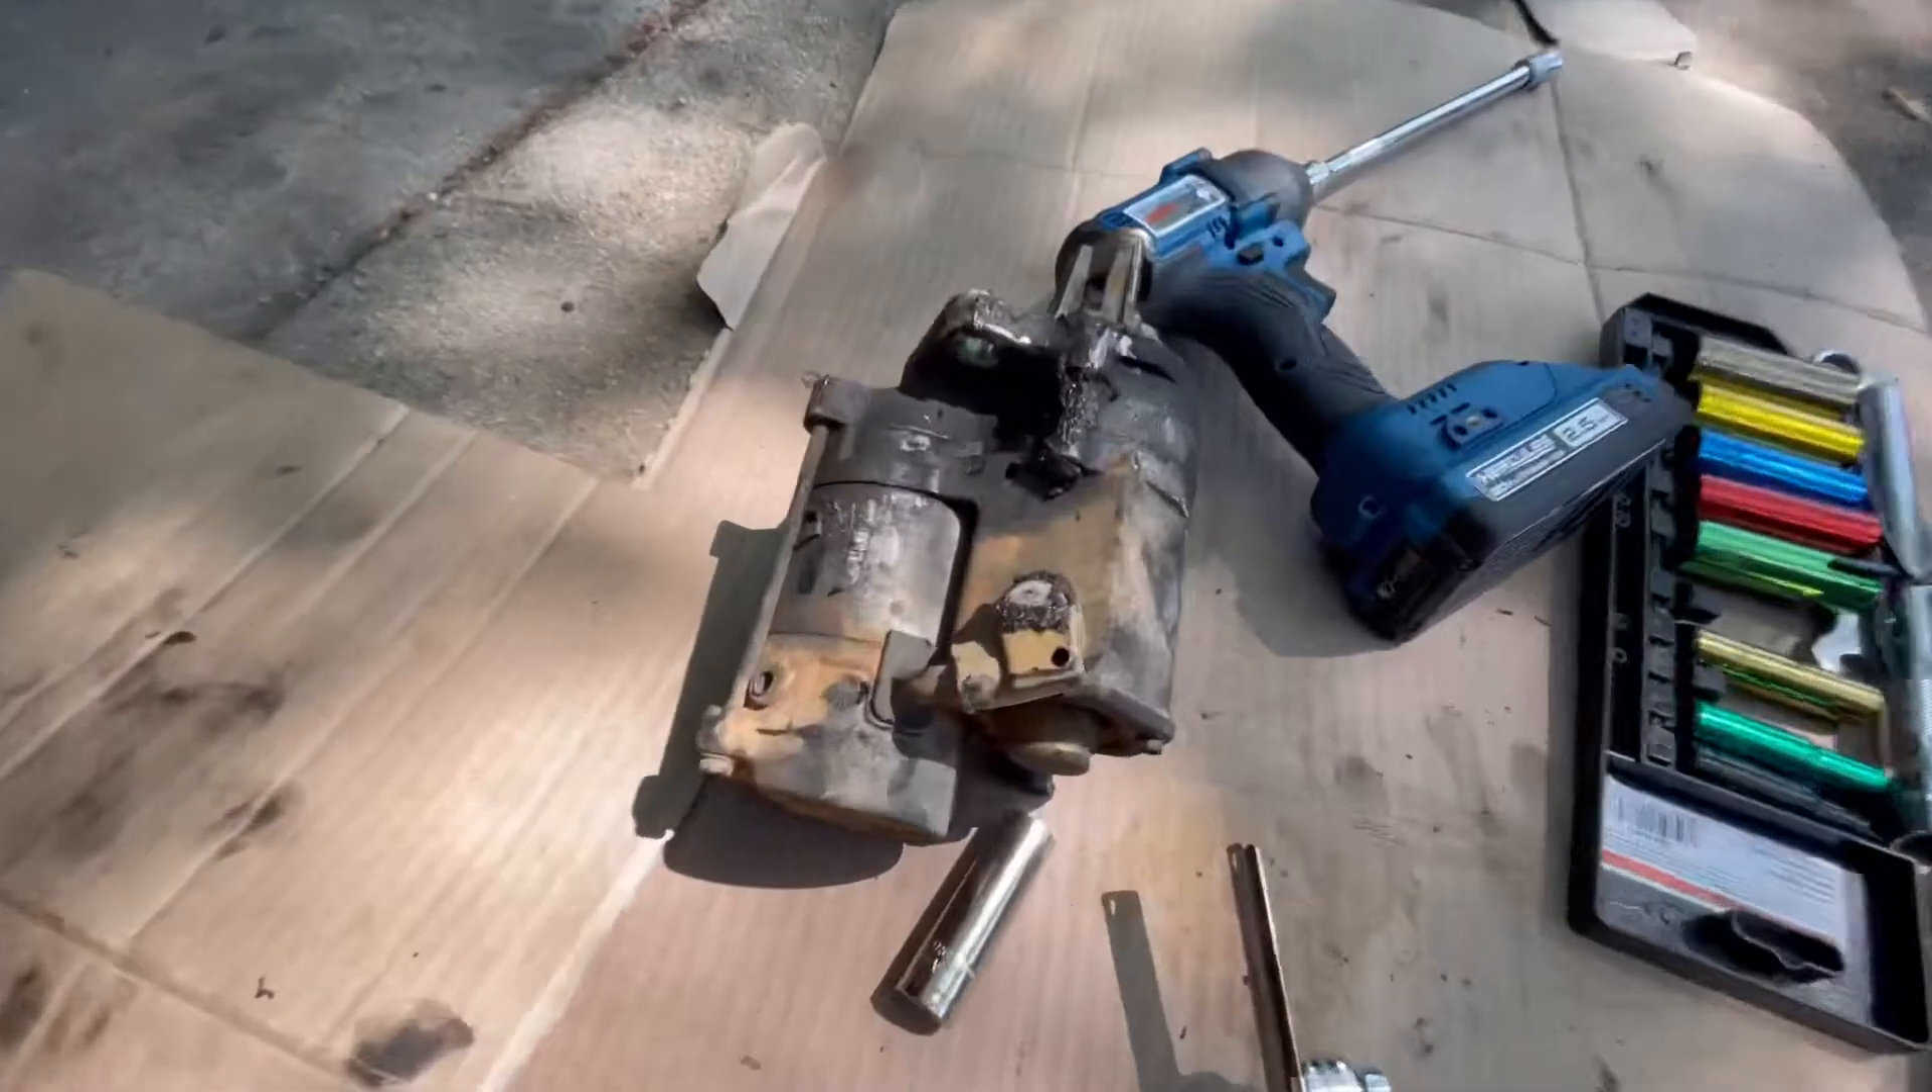So I got the starter out.